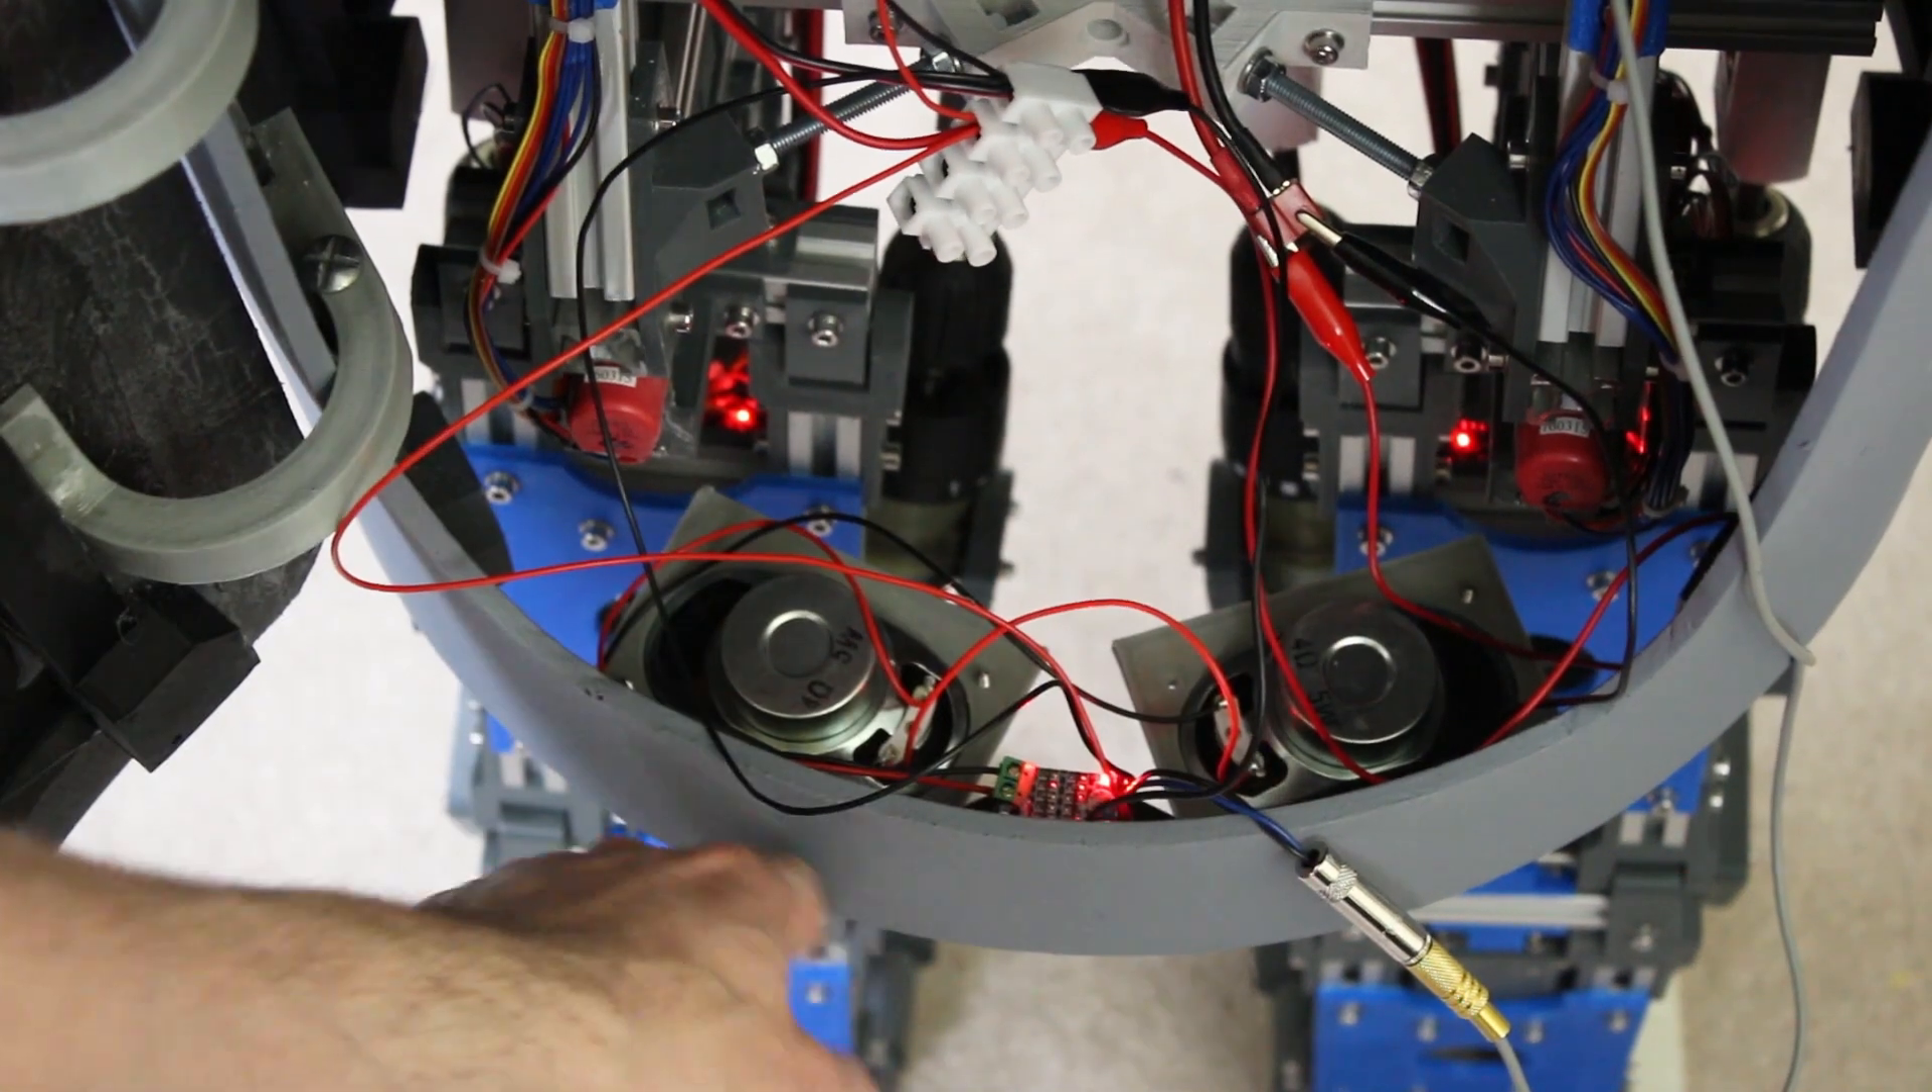I've mounted the speakers in the front of him facing down there.